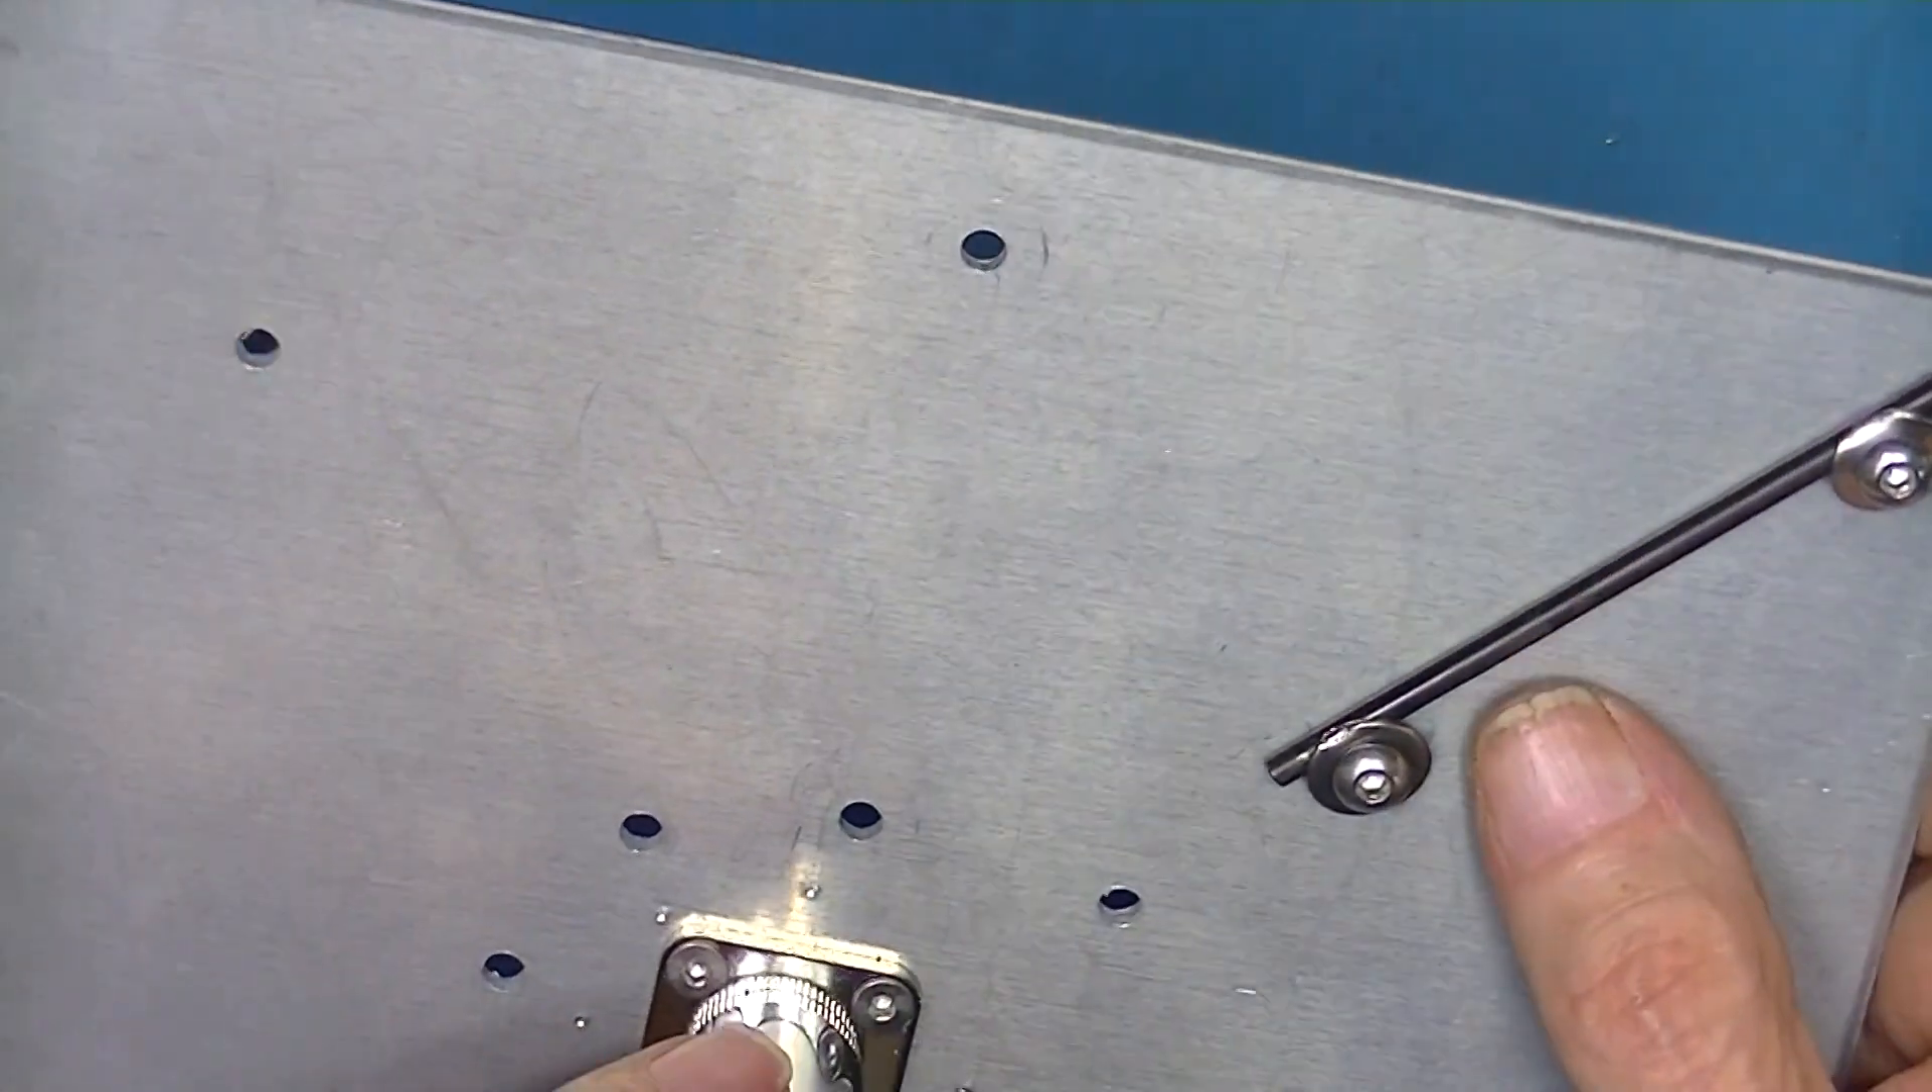And the rod is captive under the bent washers.